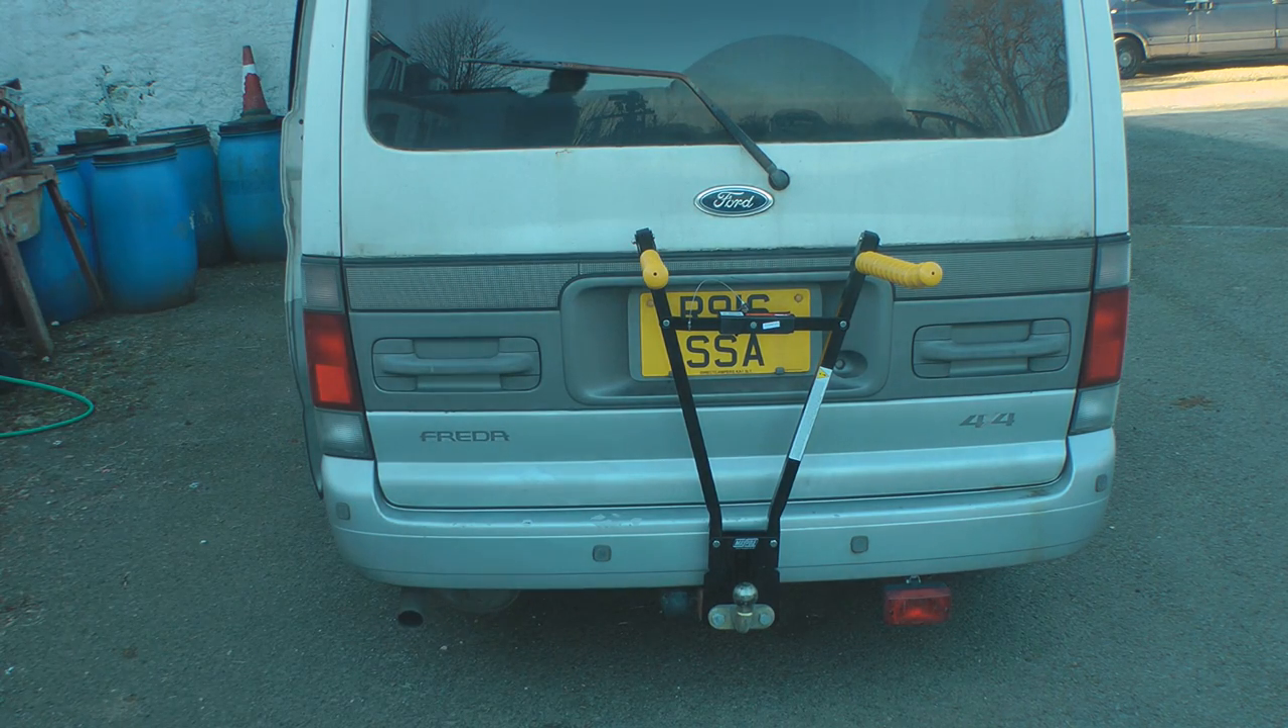And that's it. That's the rack mounted.